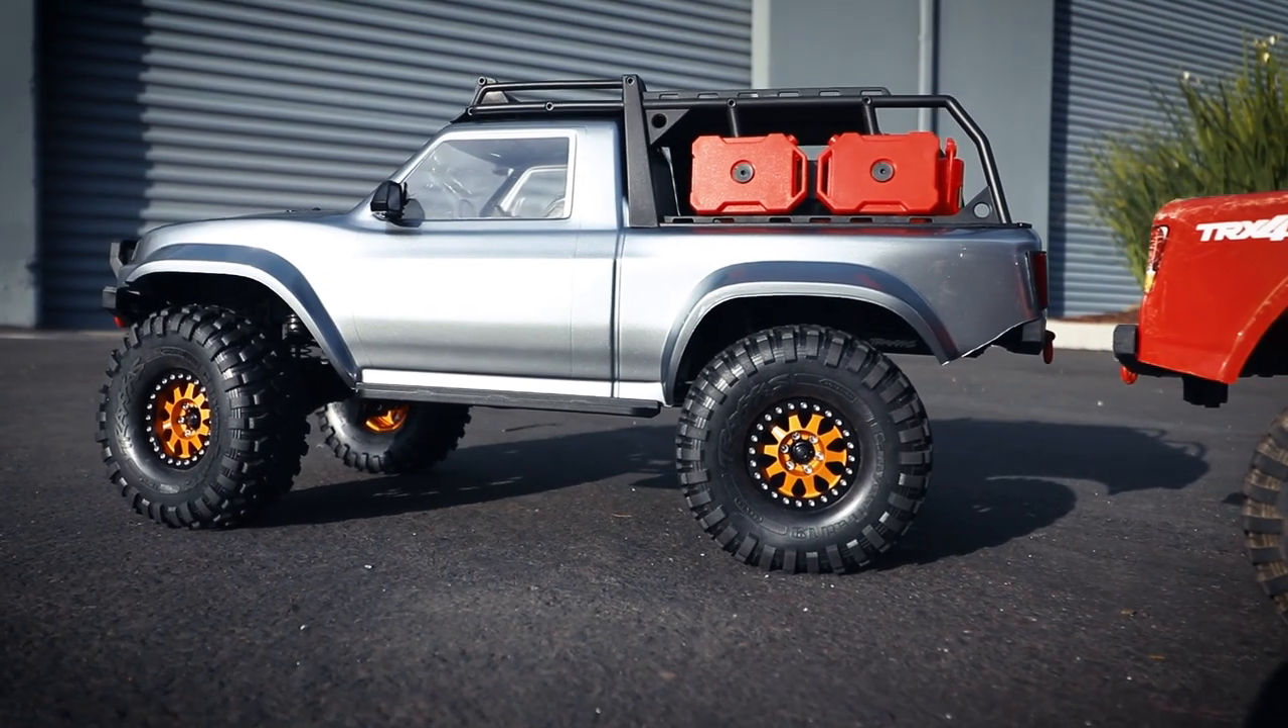And after just a little bit of work we've got our new wheels and our inner fenders installed.